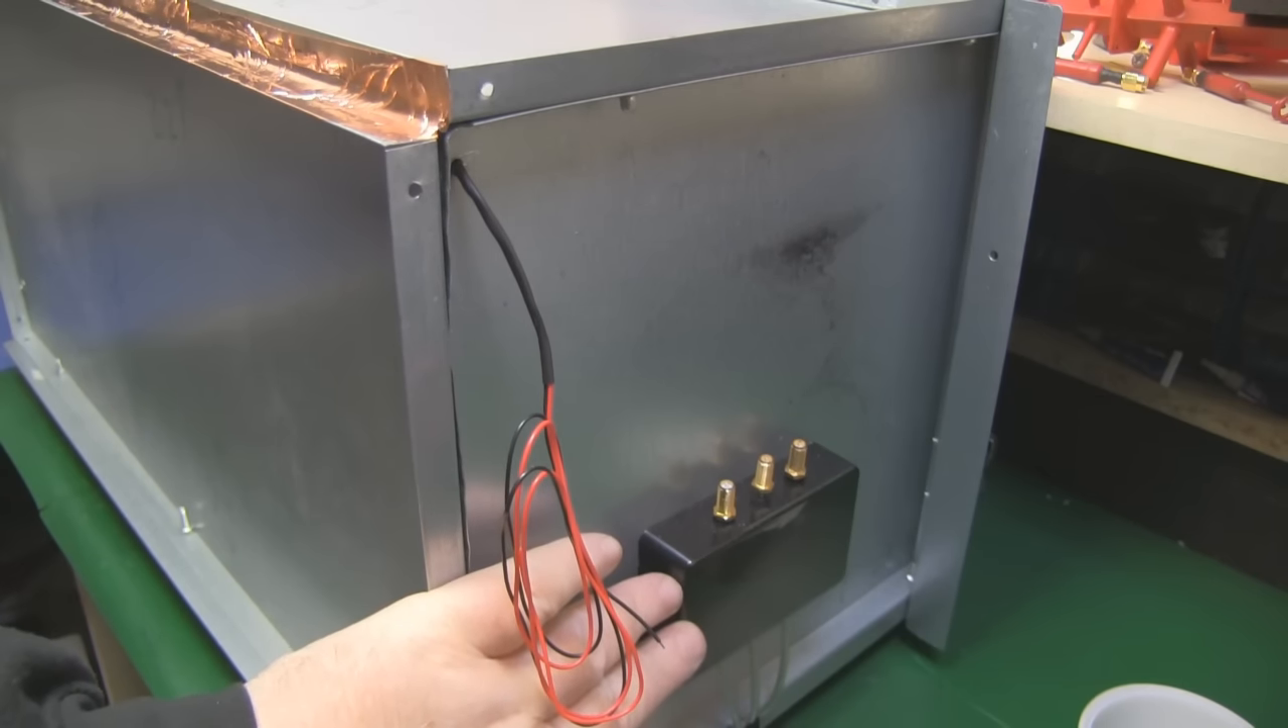I just used a plastic project box here and I've epoxied it to the side wall of the anechoic chamber.